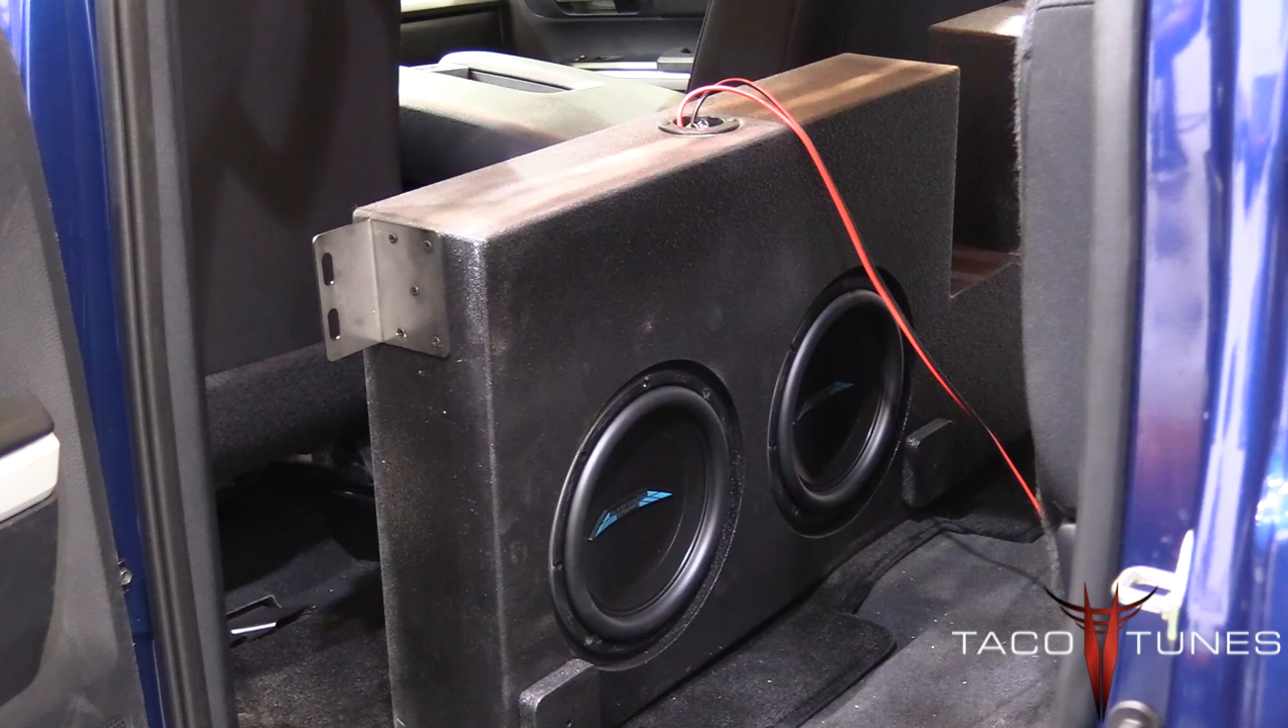Here you can see we've got the subs installed it's ready to go.